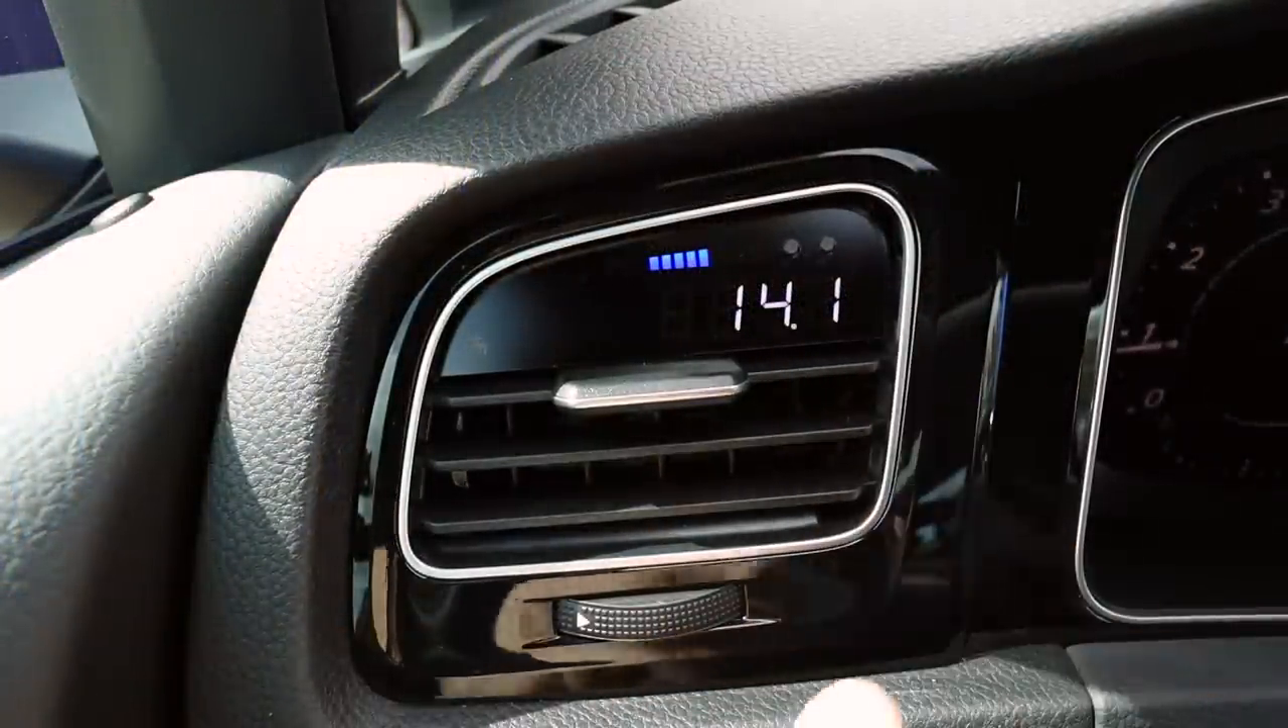All right, we got our gauge all in, our trim's all on.